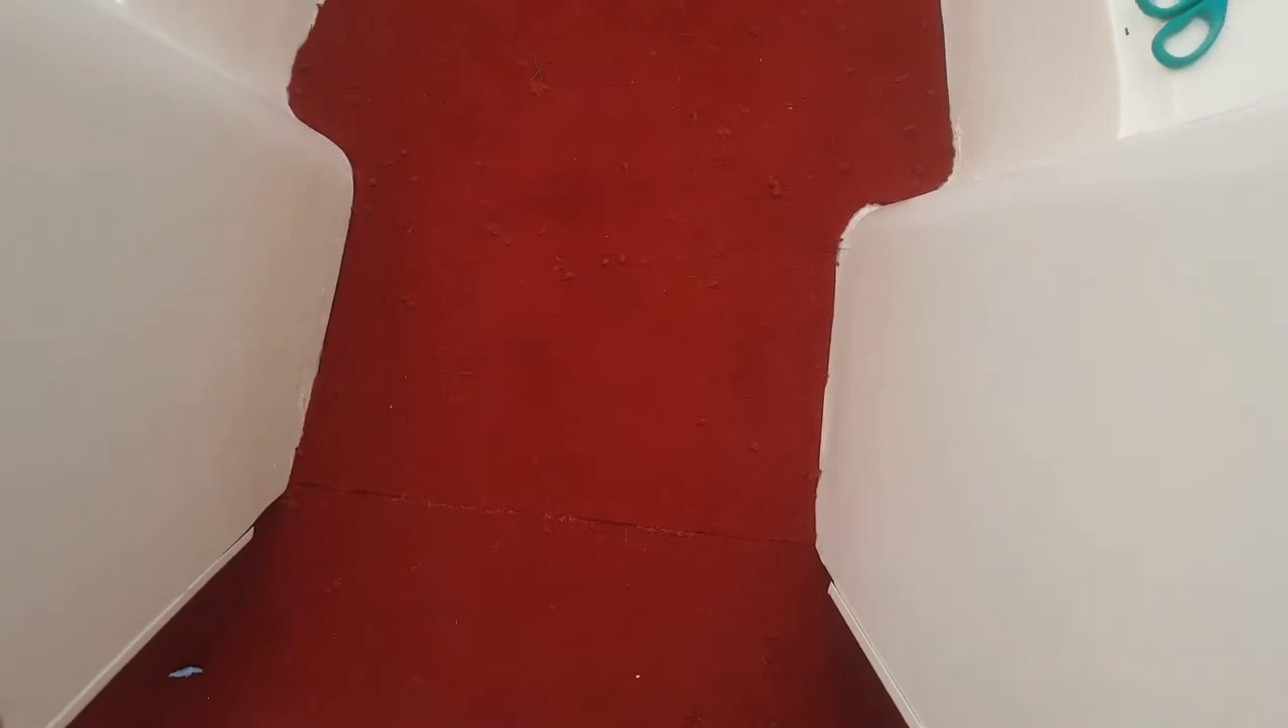I tried to match this seam up as close as I could and I still couldn't get it perfect.